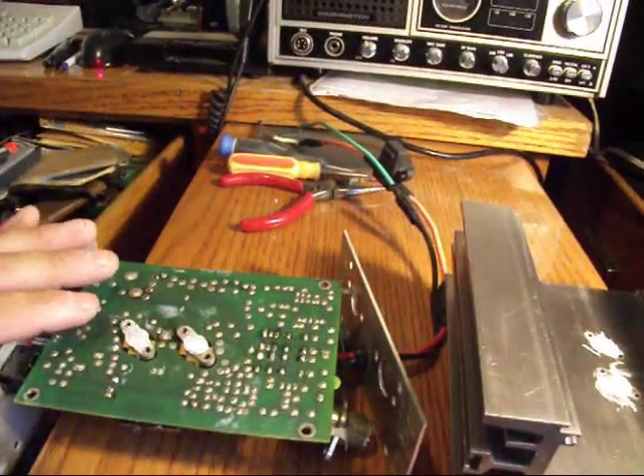Okay, now we have the massive heatsink removed from the main circuit board, which is right here.